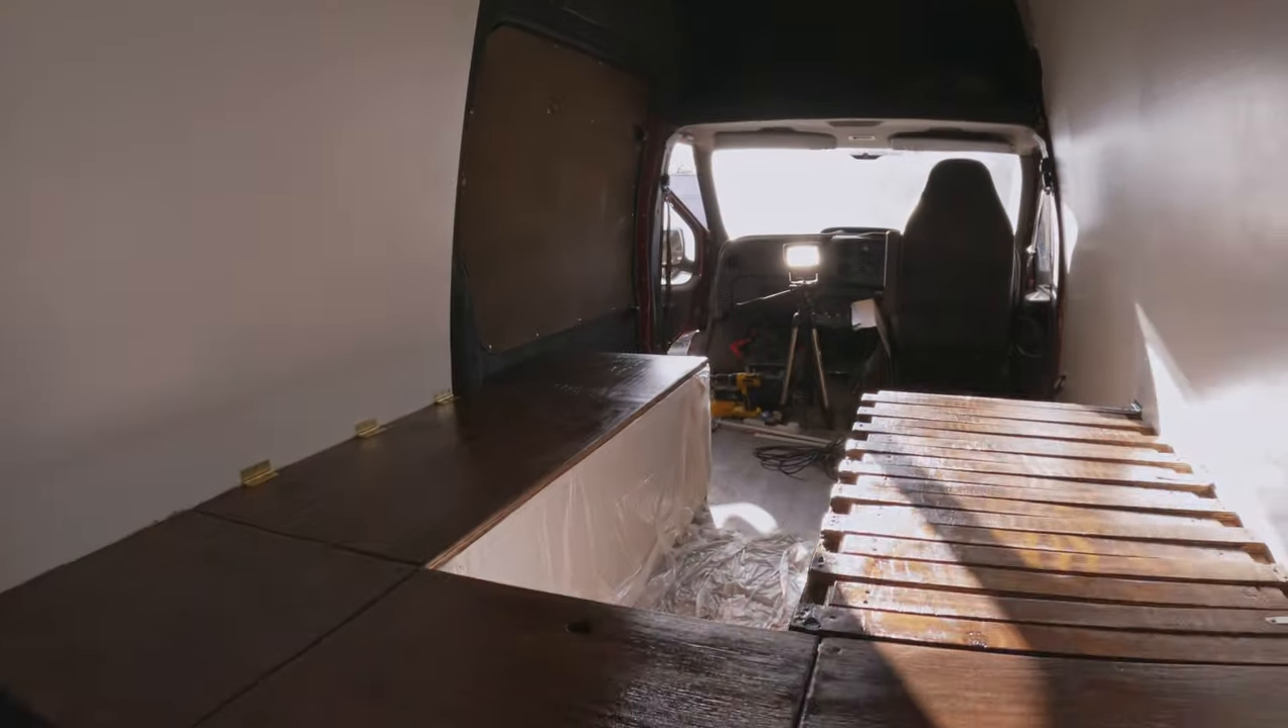Previously we finished building our pullout bed and u -shaped bench unit and we're really happy with the results.